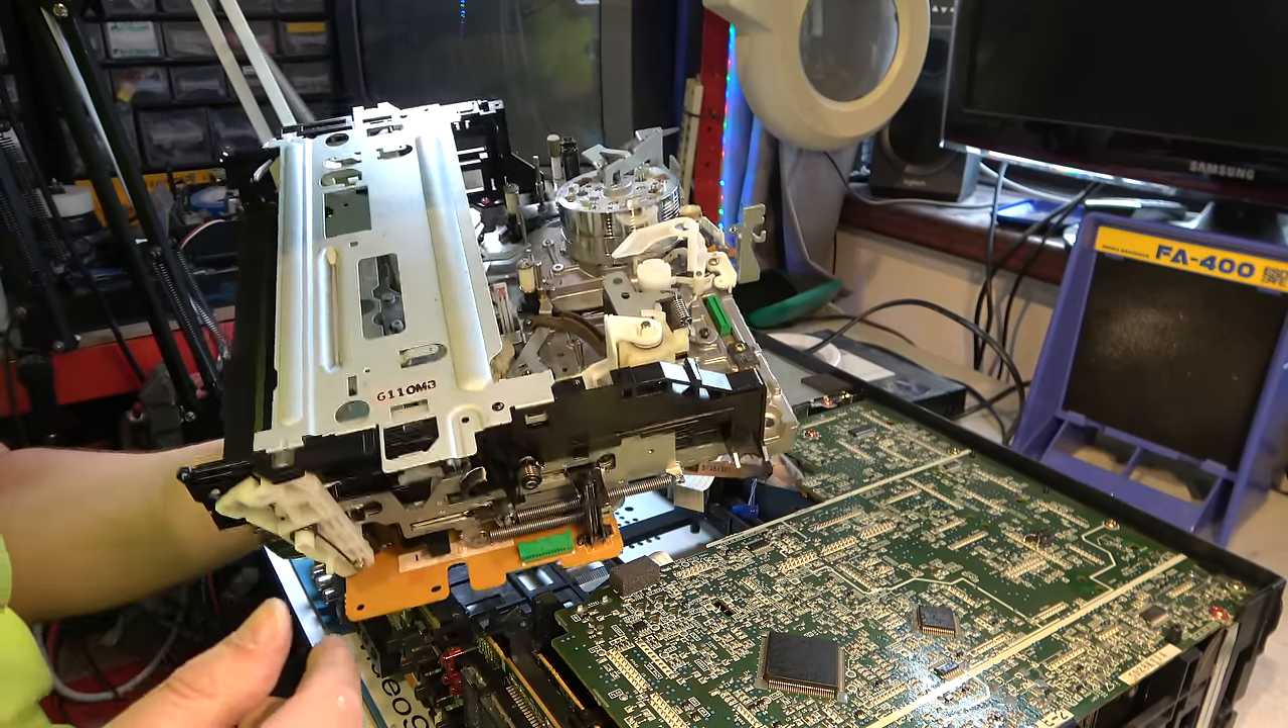Right, after a few connectors, I have the deck out.